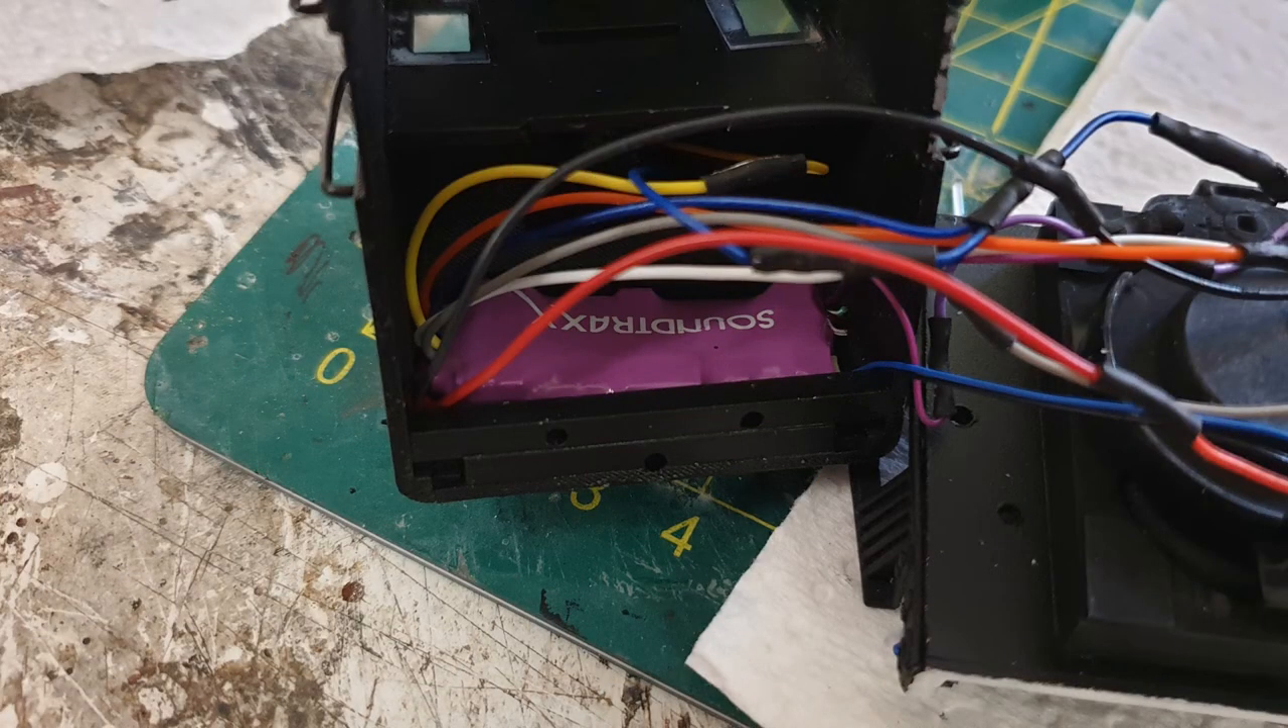The decoder was installed width -wise at the back of the tank, which left the rest of the space in that area free to accommodate the wires.